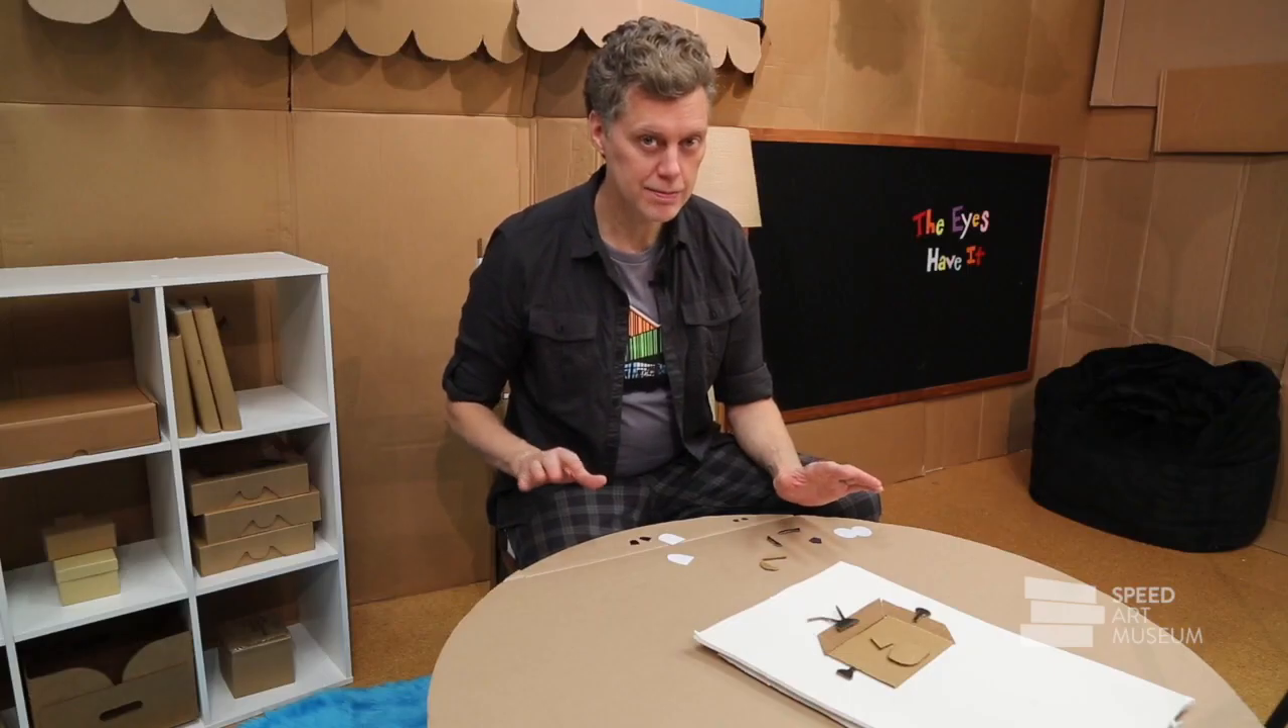So i've got my basic robot face everything except the eyes.